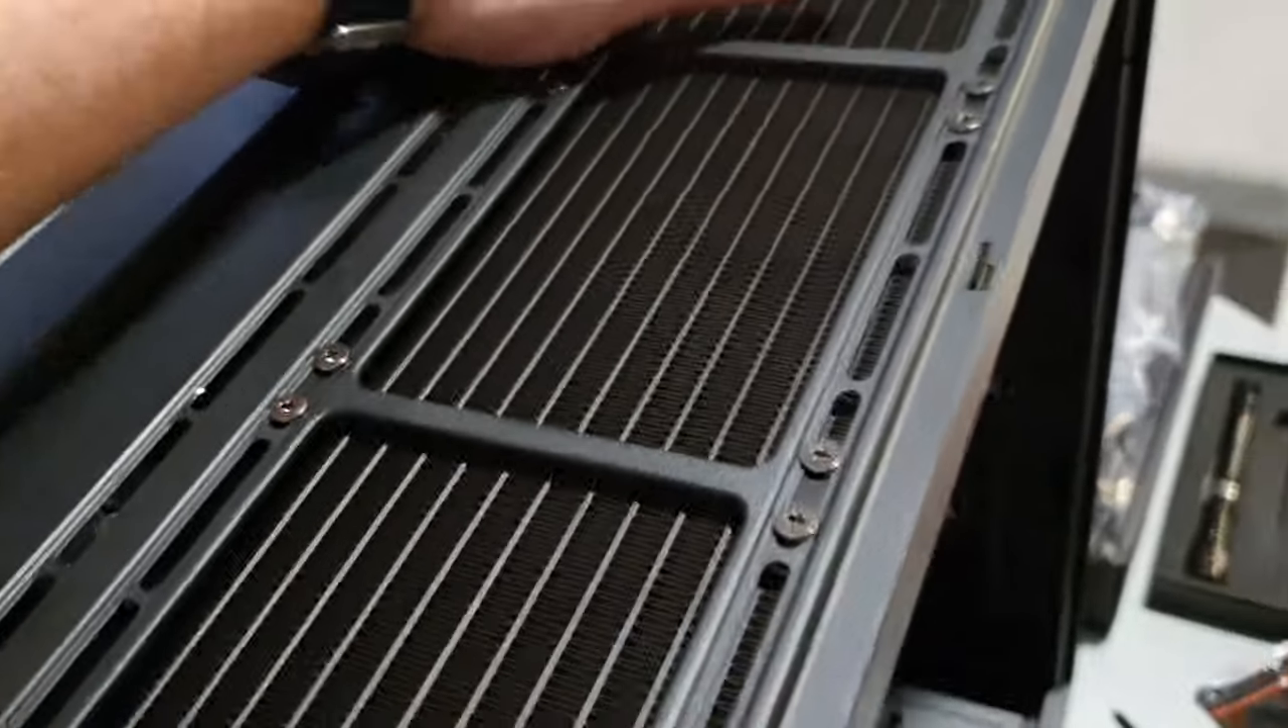Zobaczcie to Już tutaj chłodzenie jest zamontowane.